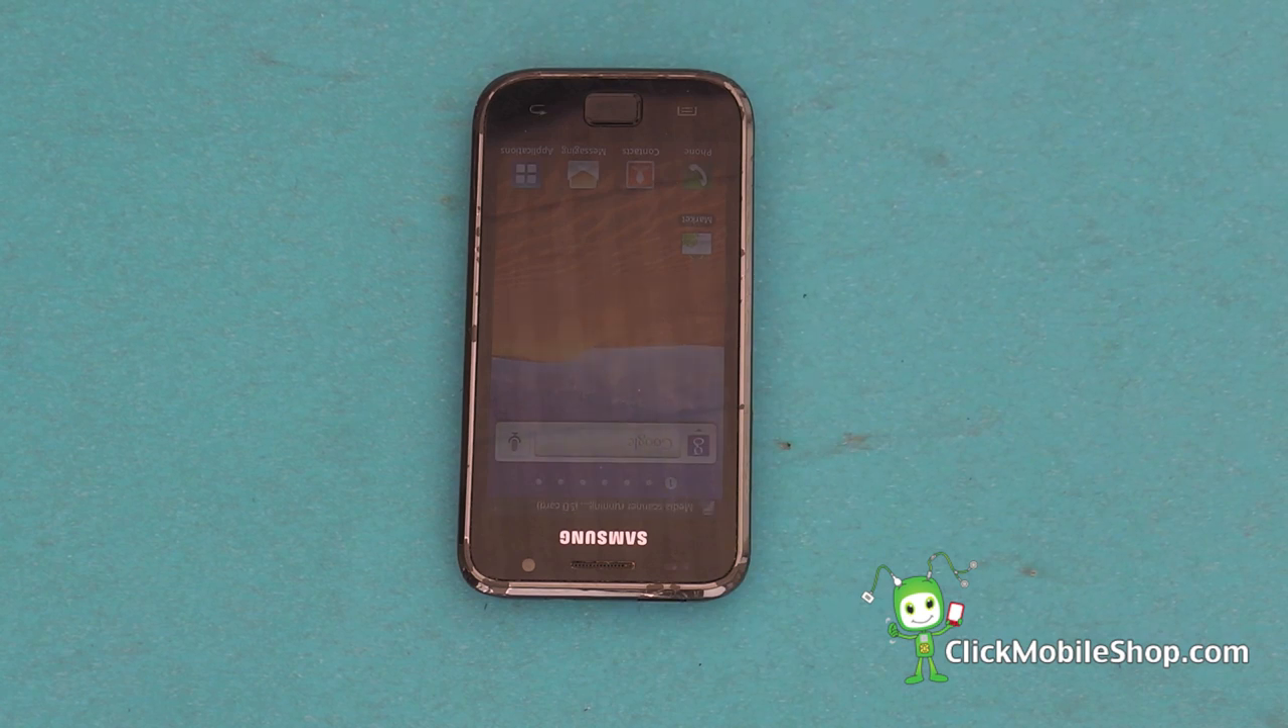There we have a successful Samsung Galaxy S1 reassembly.